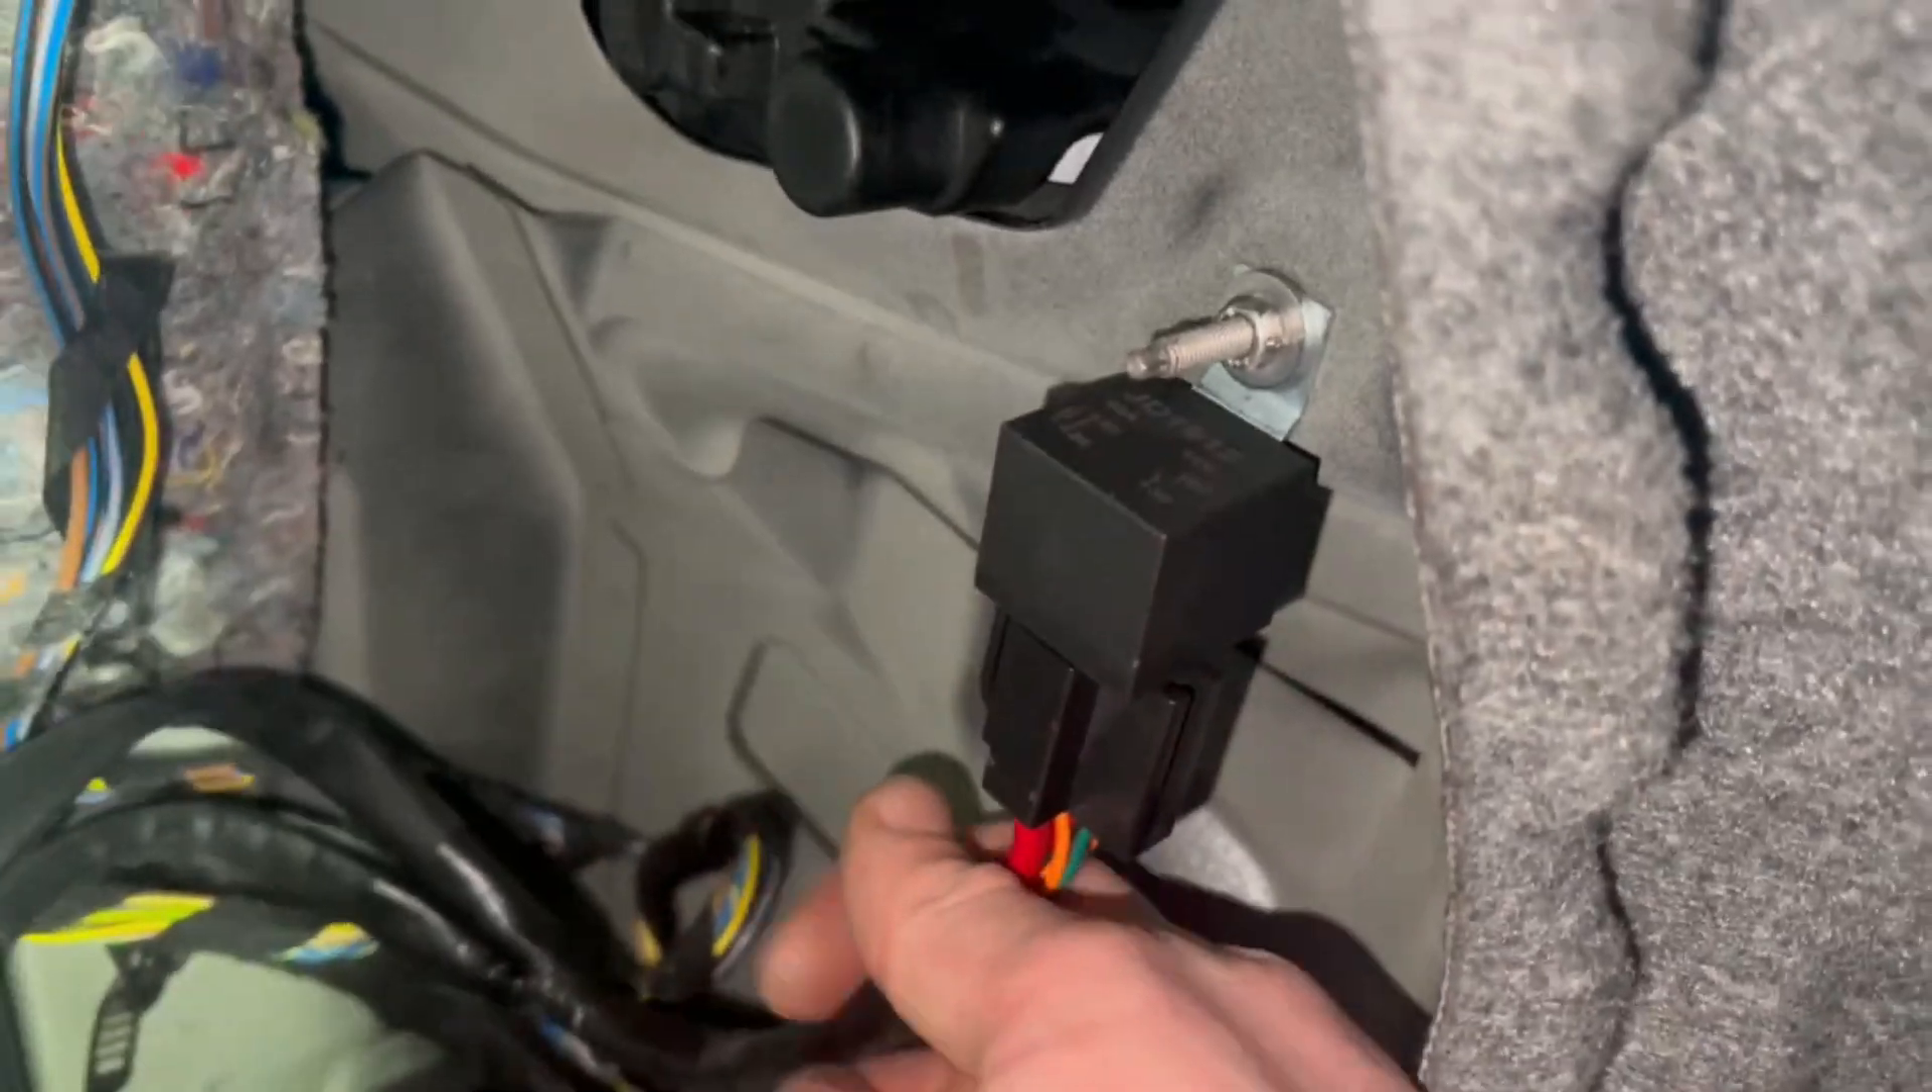For now i just mounted the relay to the one of the taillight bolts.